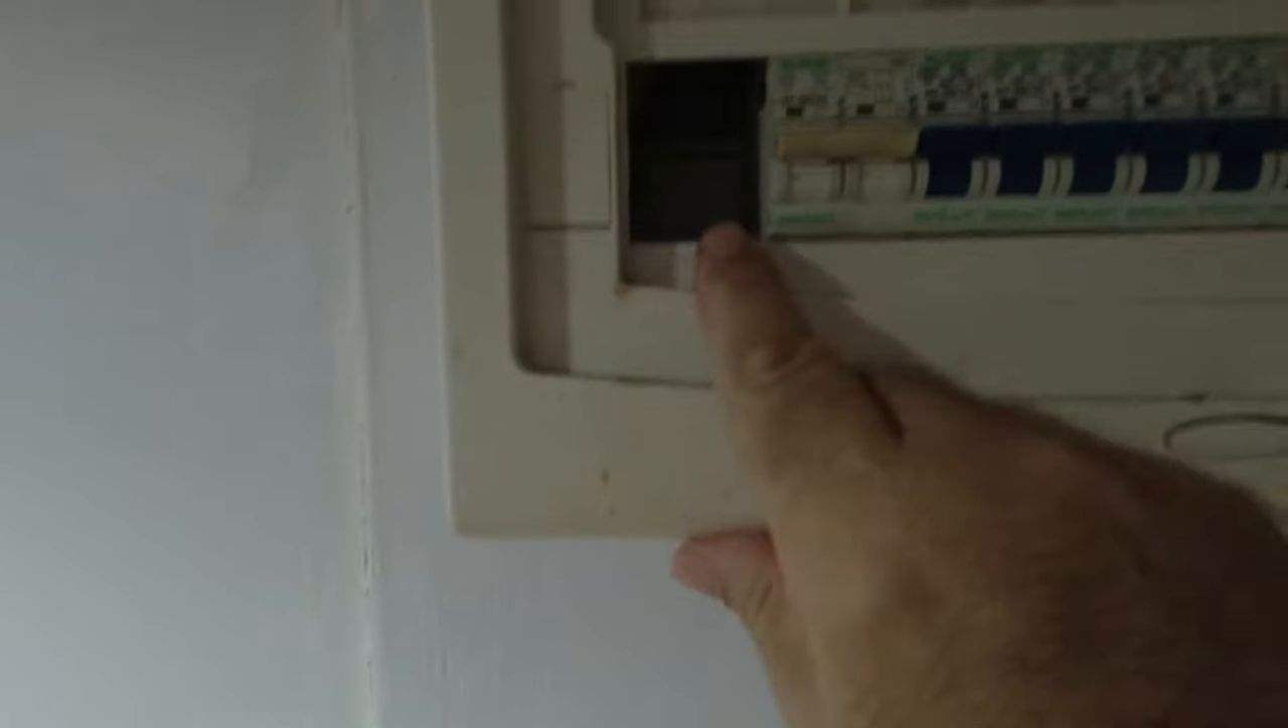As you see there's a little gap there there should be filler plates in there so you can't stick your fingers in there.